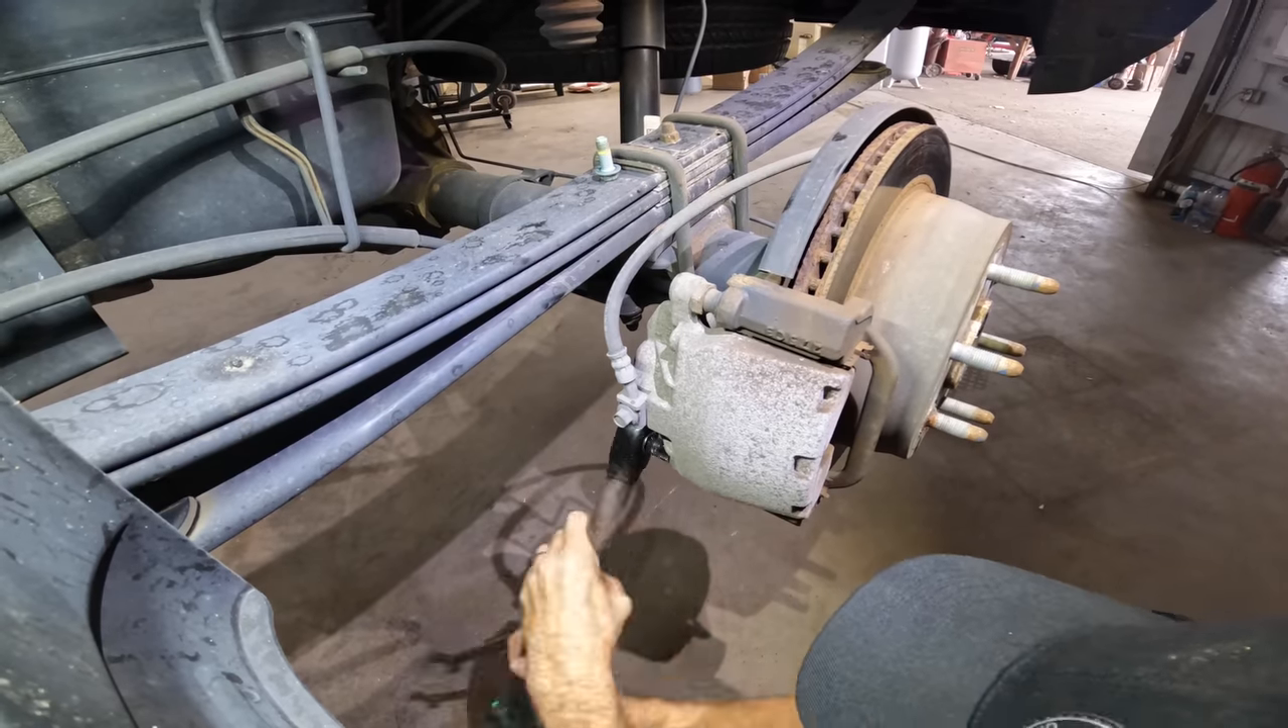We're we're like two hours into it and i haven't even taken the the caliper off yet.